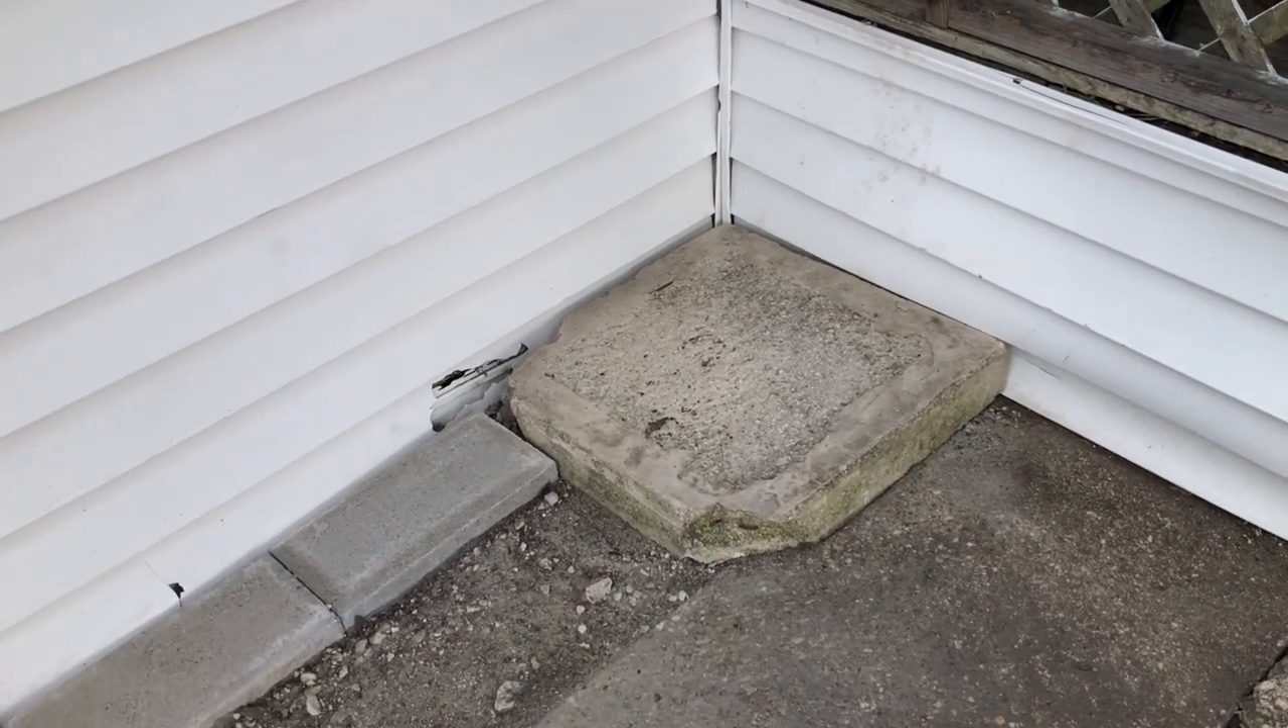This is the cap off of the well and that makes a perfect fit for that corner to keep uh varmint out of the hole.